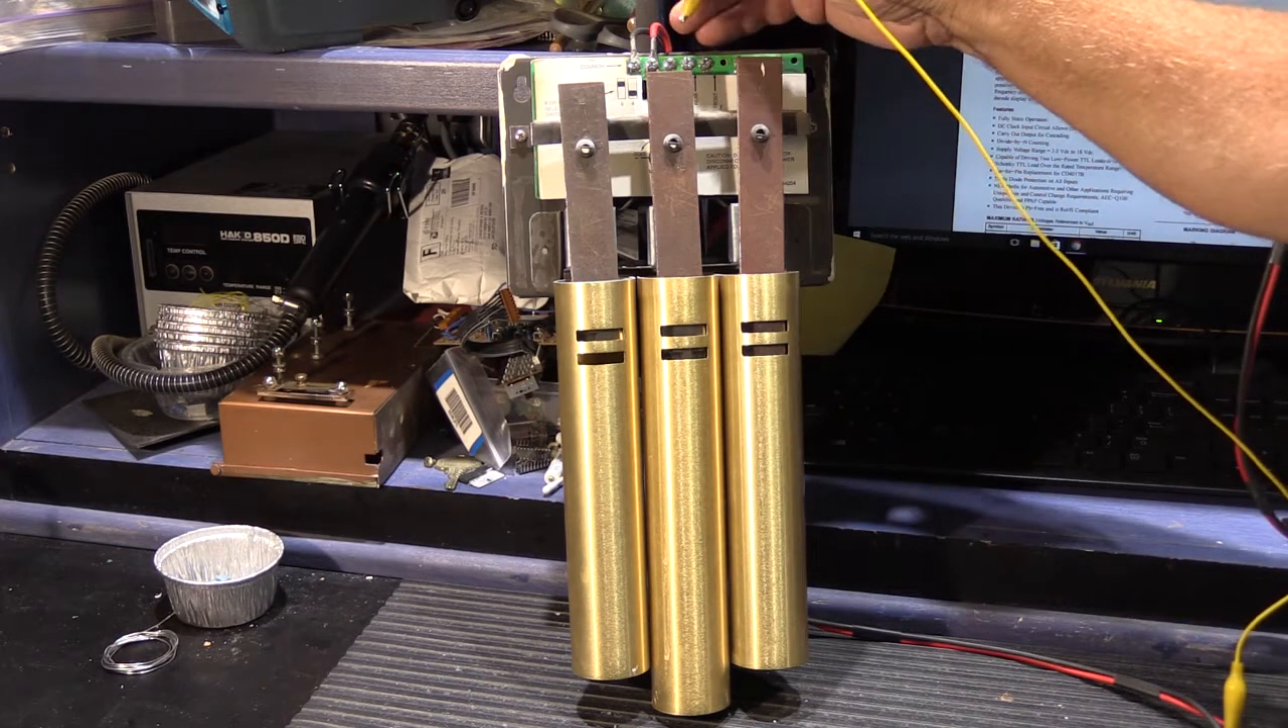Okay so a little bit of time has passed I went ahead and reworked the circuit board I cleaned and serviced the solenoid assemblies and then I reassembled the chime.